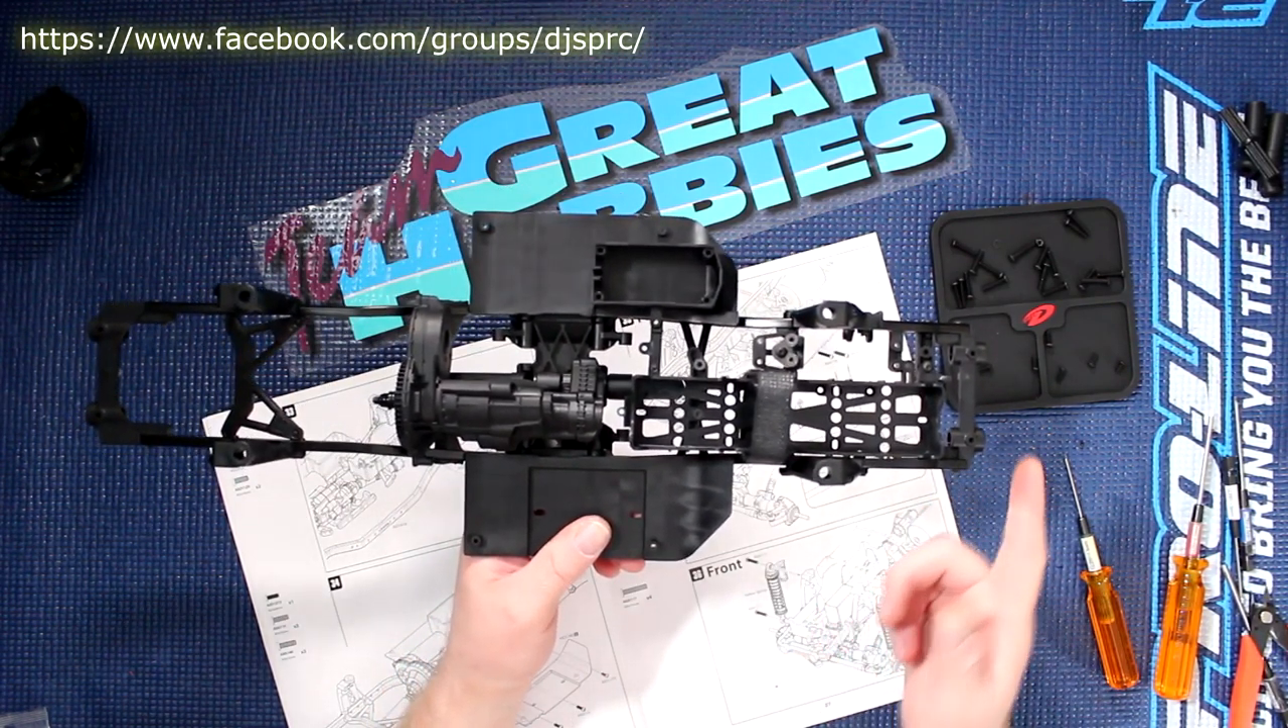Physically we have a chassis not a roller yet but it's coming.